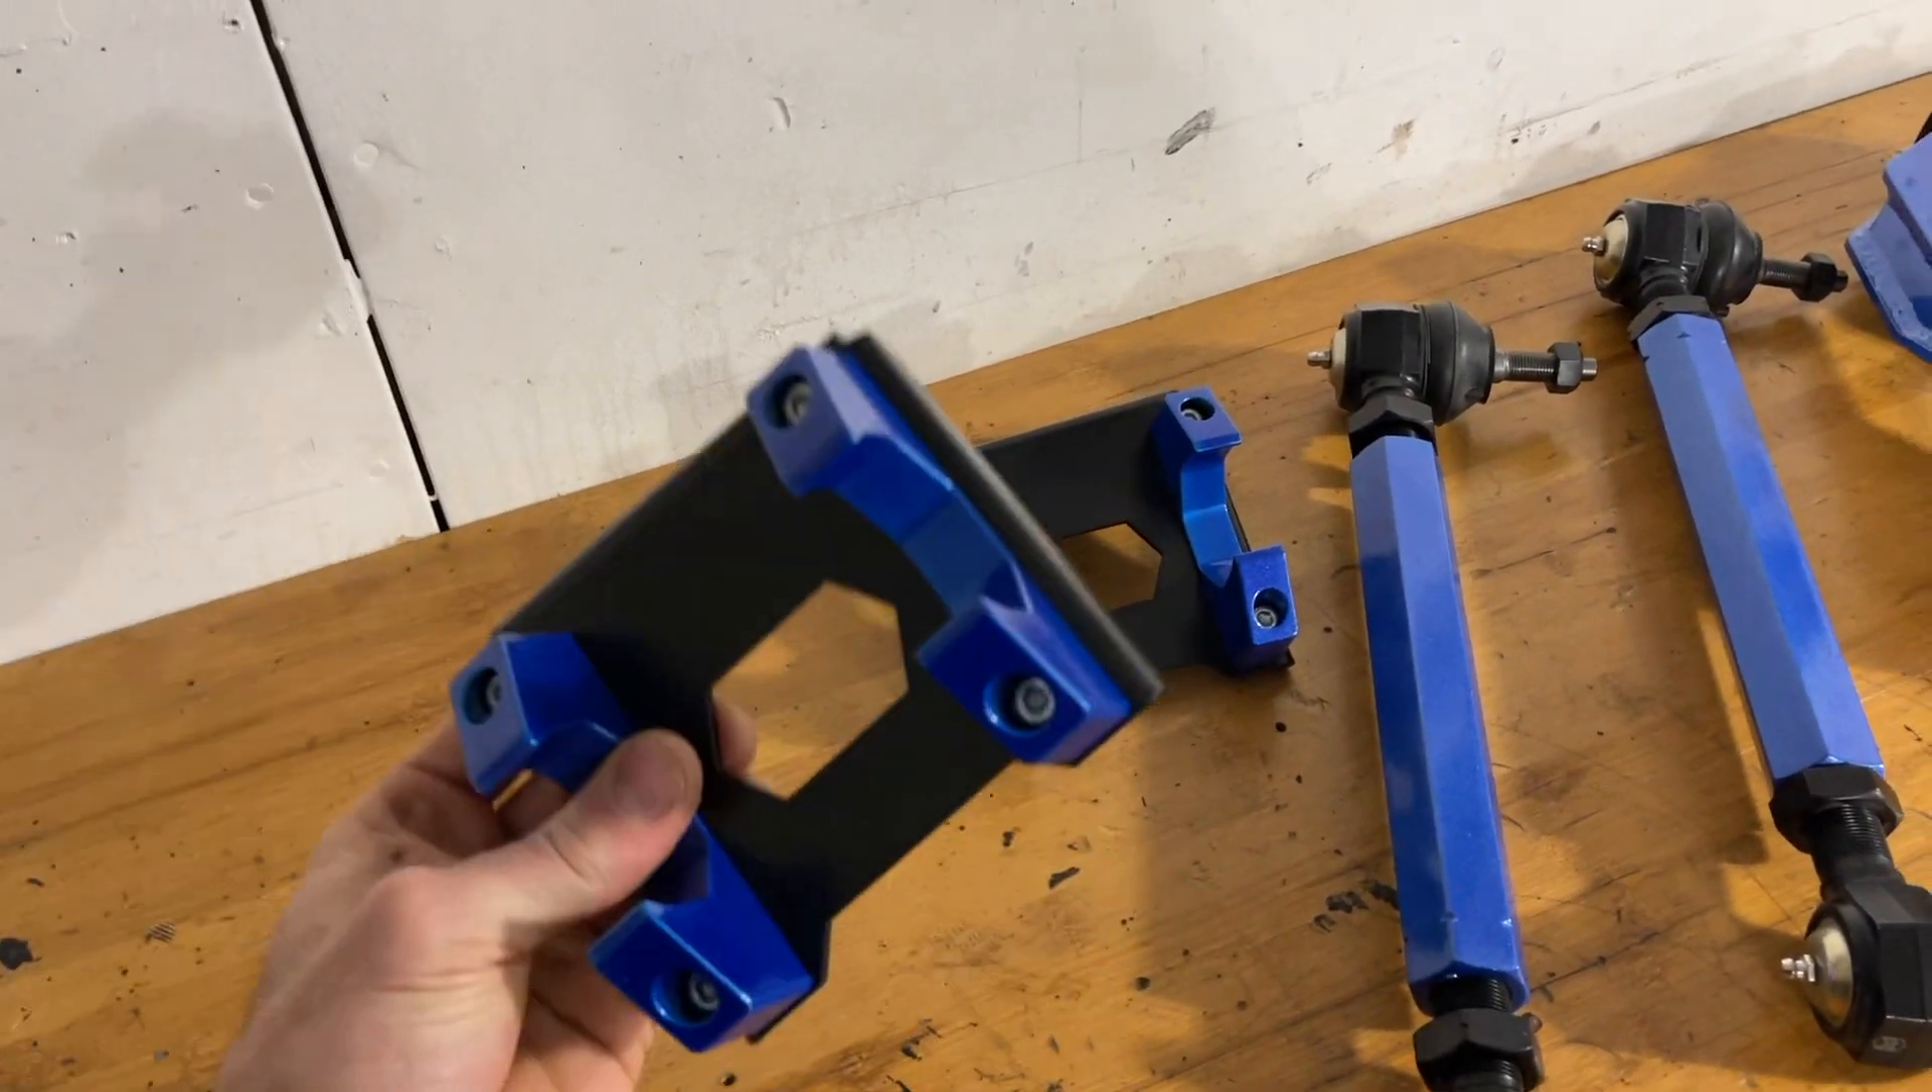I also went ahead and assembled these shock reservoir mounts.